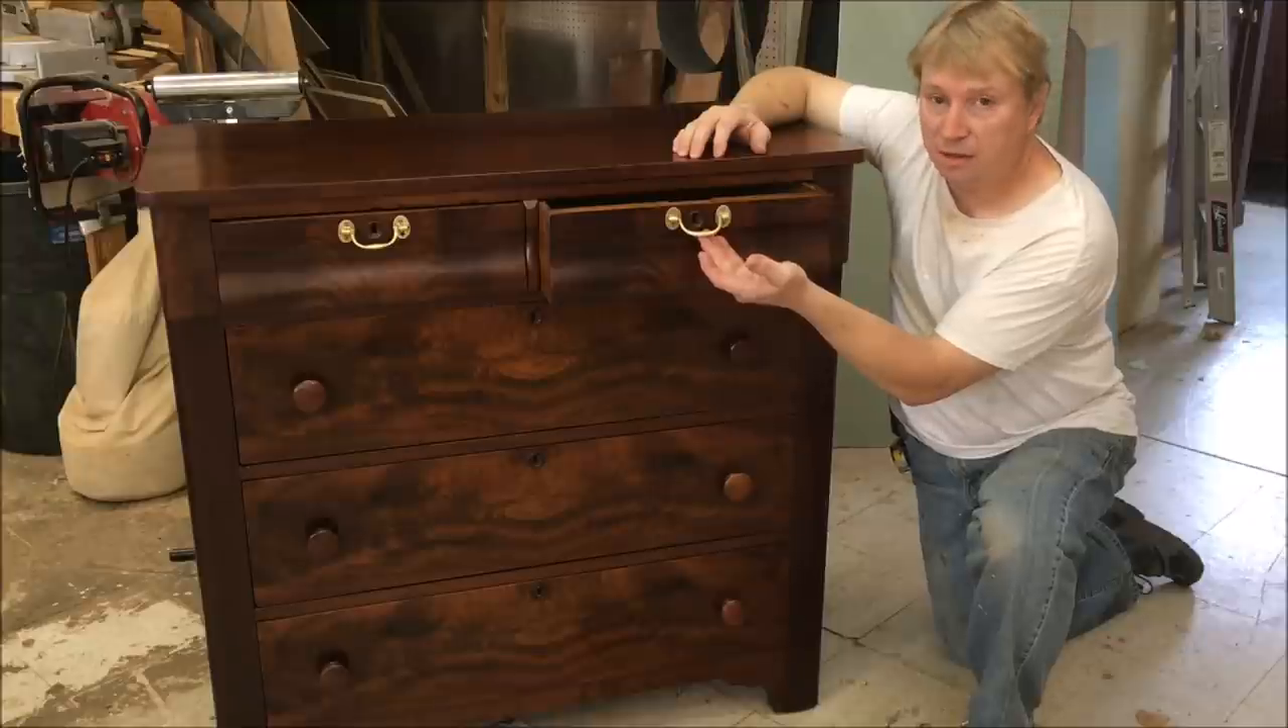Now the top drawers. I put these brass handles back on.